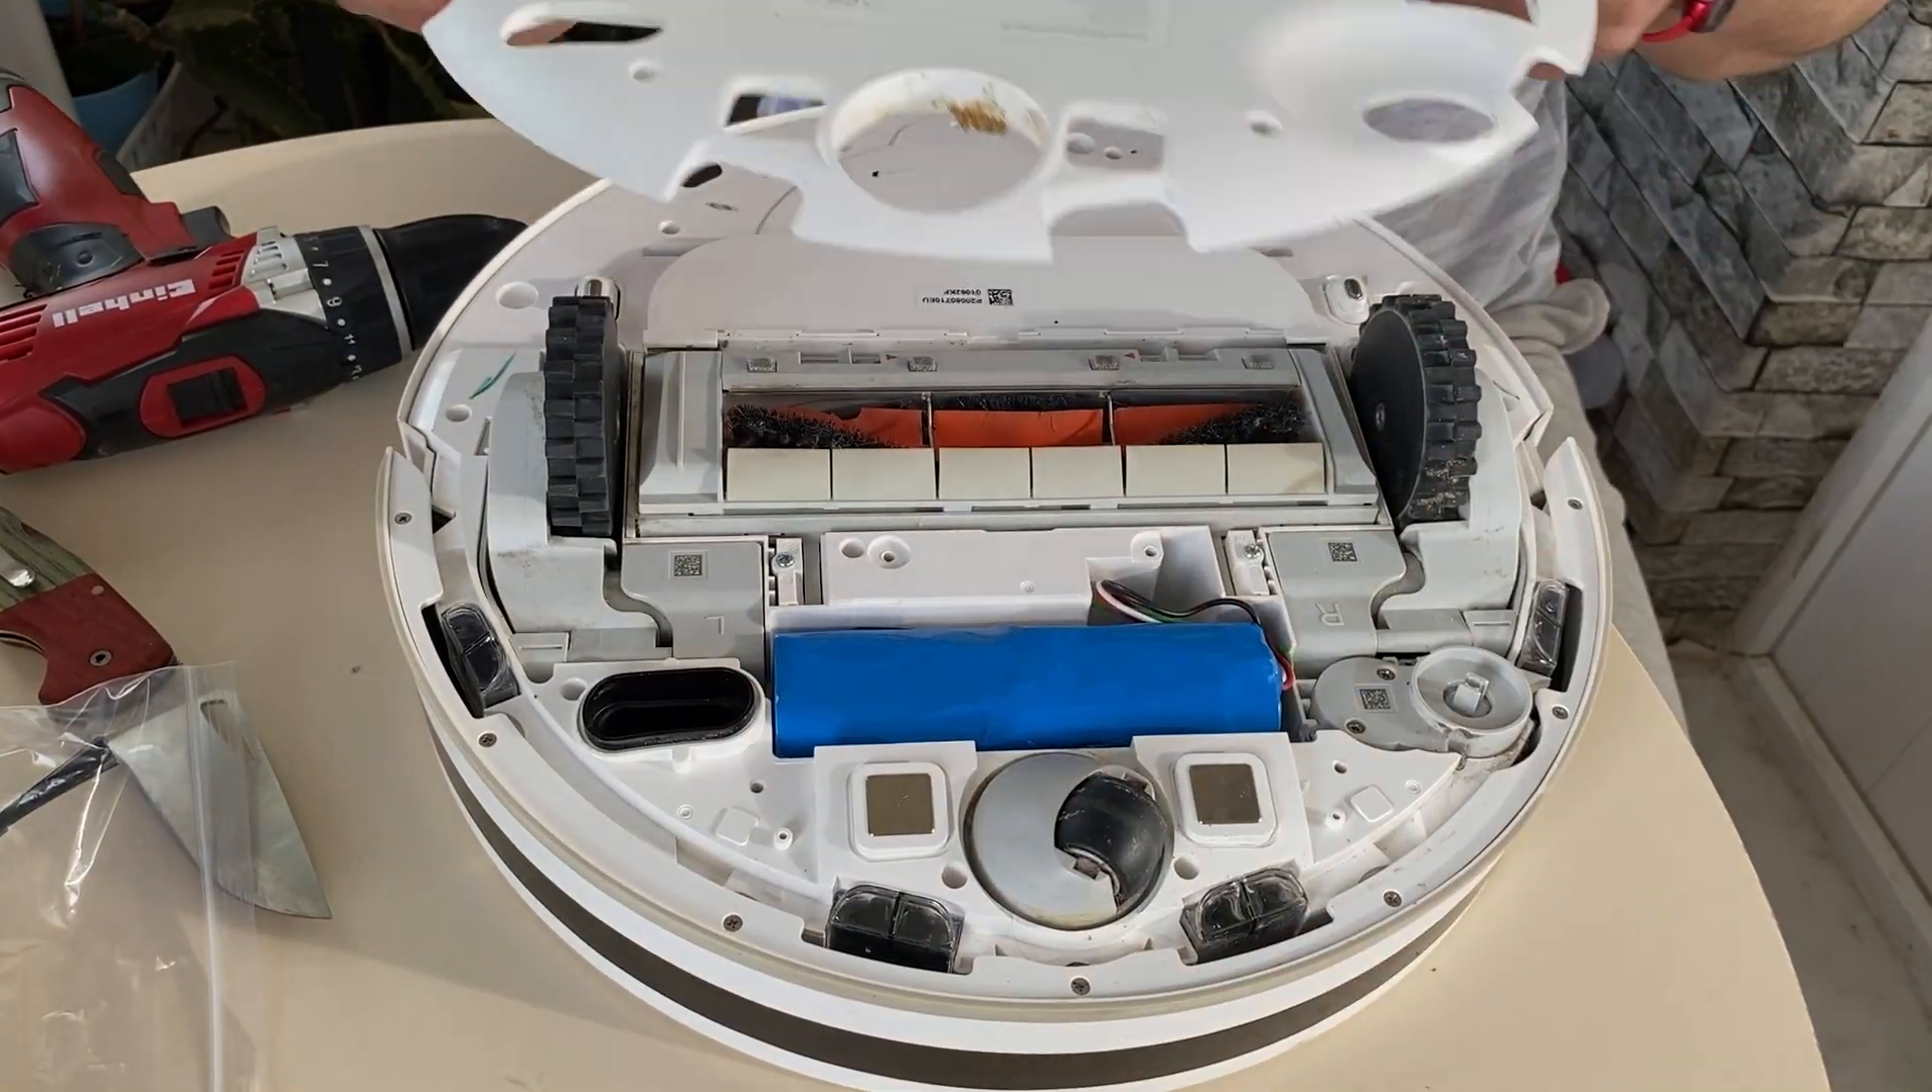Evet işlem bu kadar. Geriye sadece kapağımızı takmak kaldı.